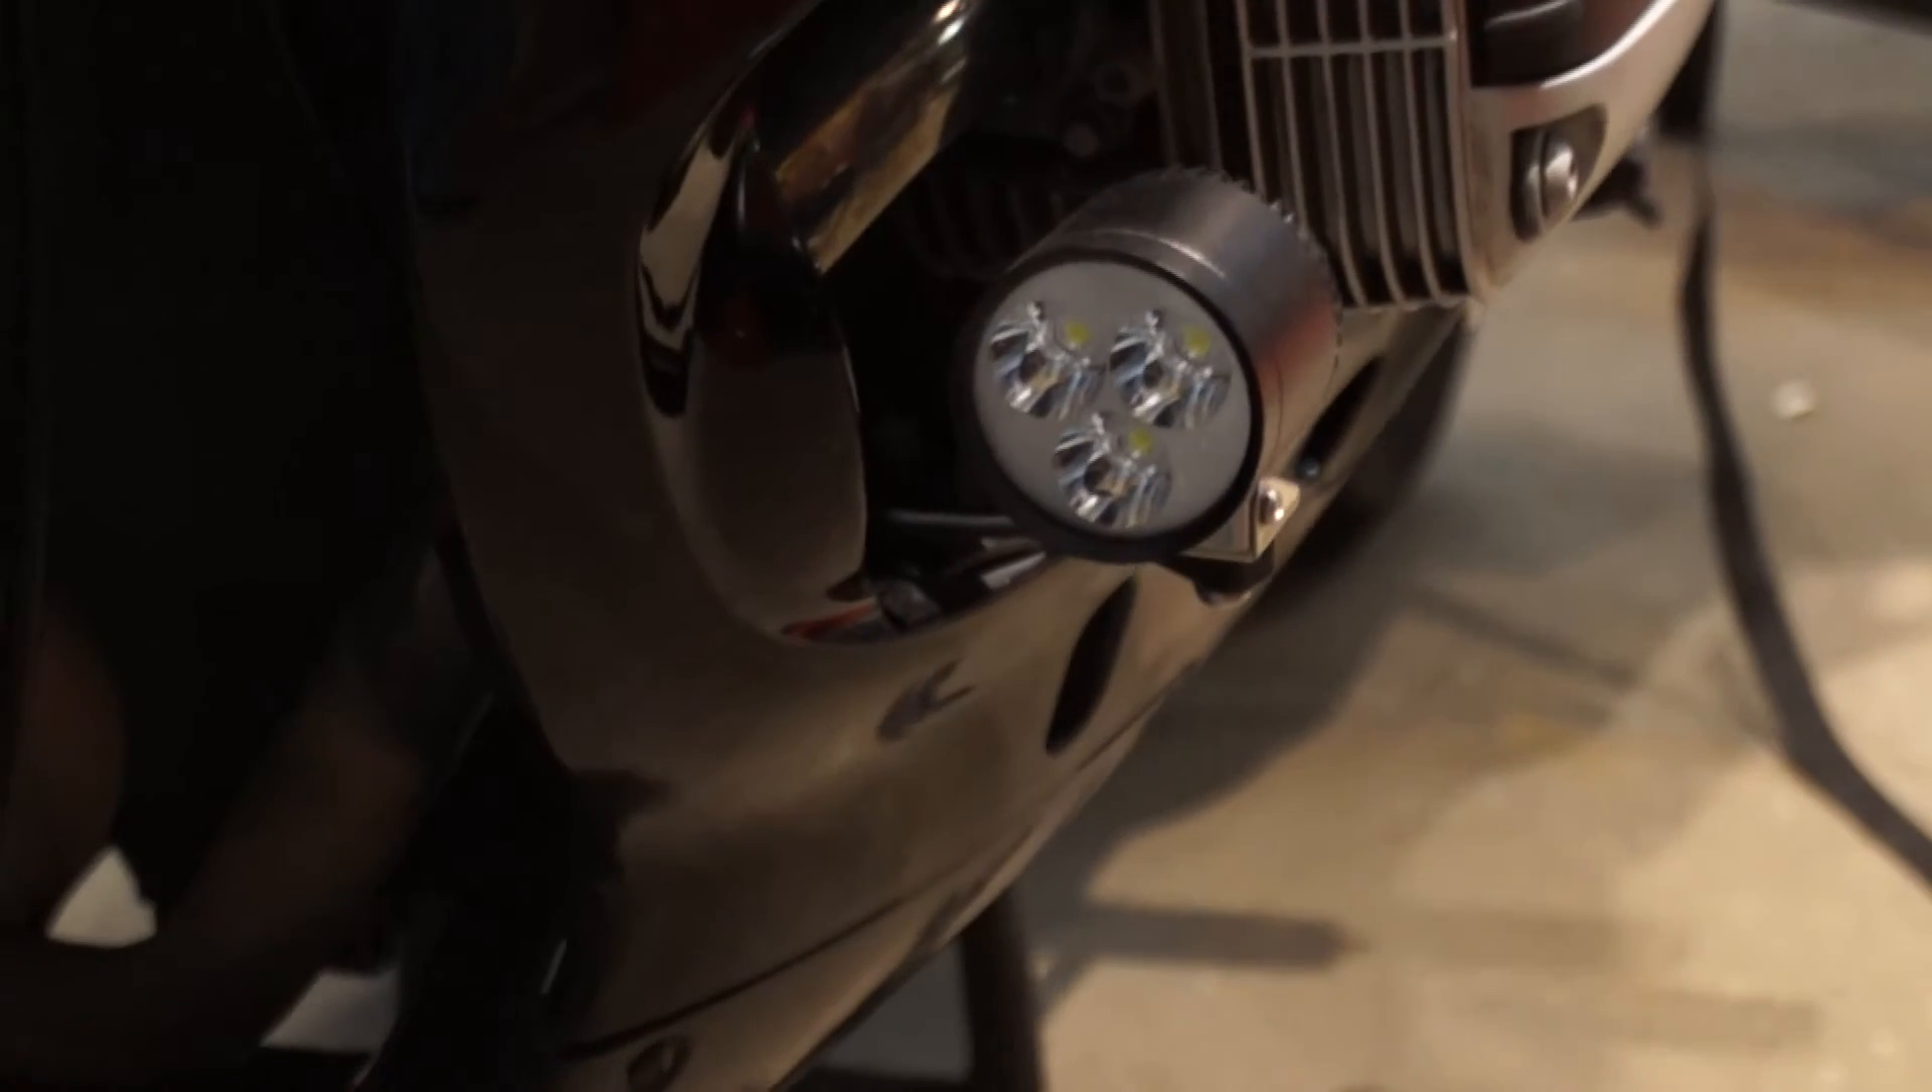The LED lights are finished being mounted. We've got them here on some brackets I made out of aluminum.